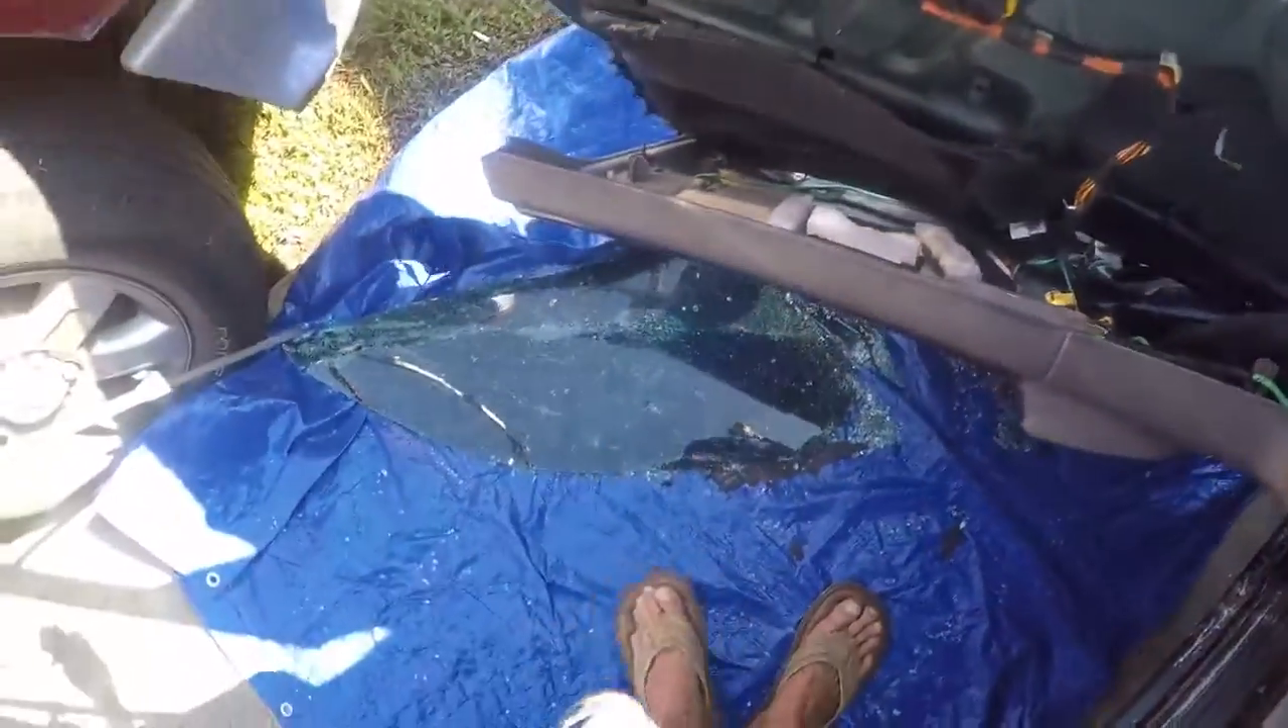So, you see, there's the bulk of the glass. Came out.